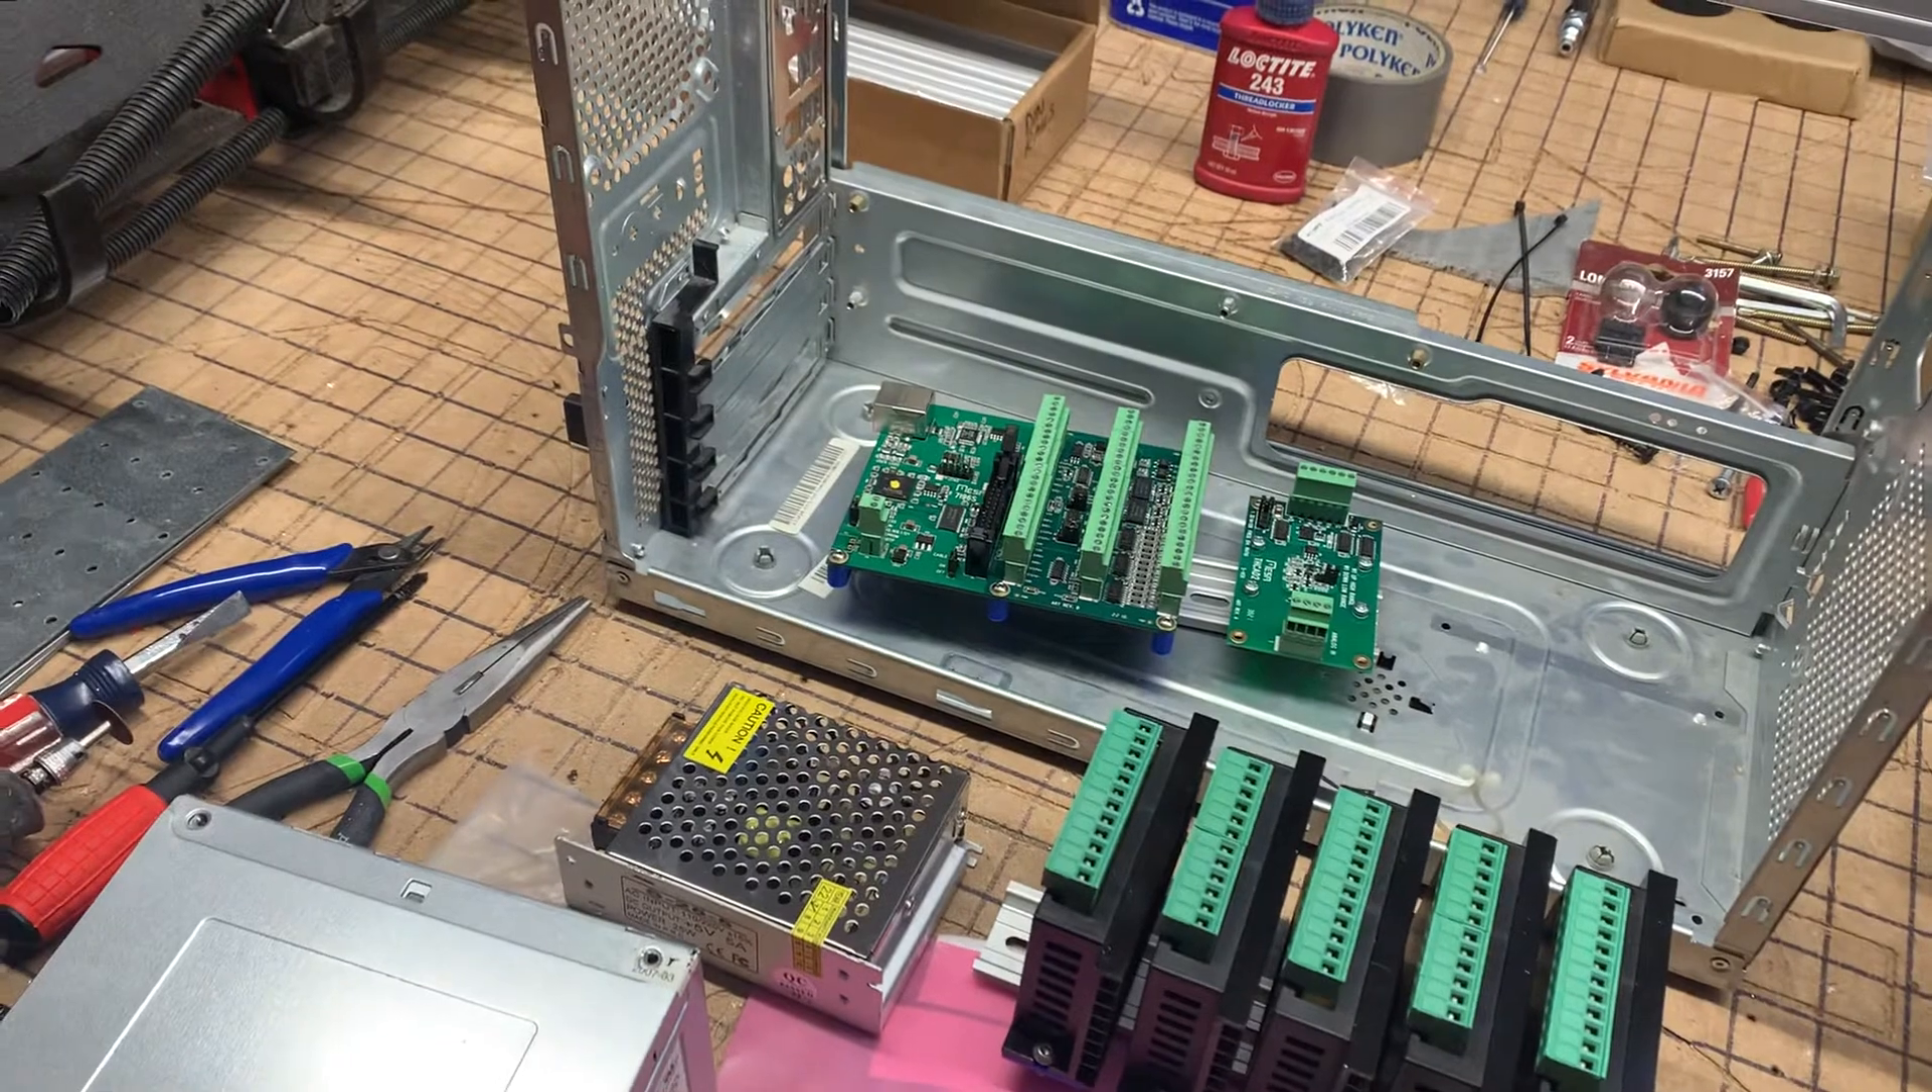So we took an old computer desktop tower case and managed to remove all the drive bays and other stuff that was in it and we temporarily have the top and sides removed off of it.